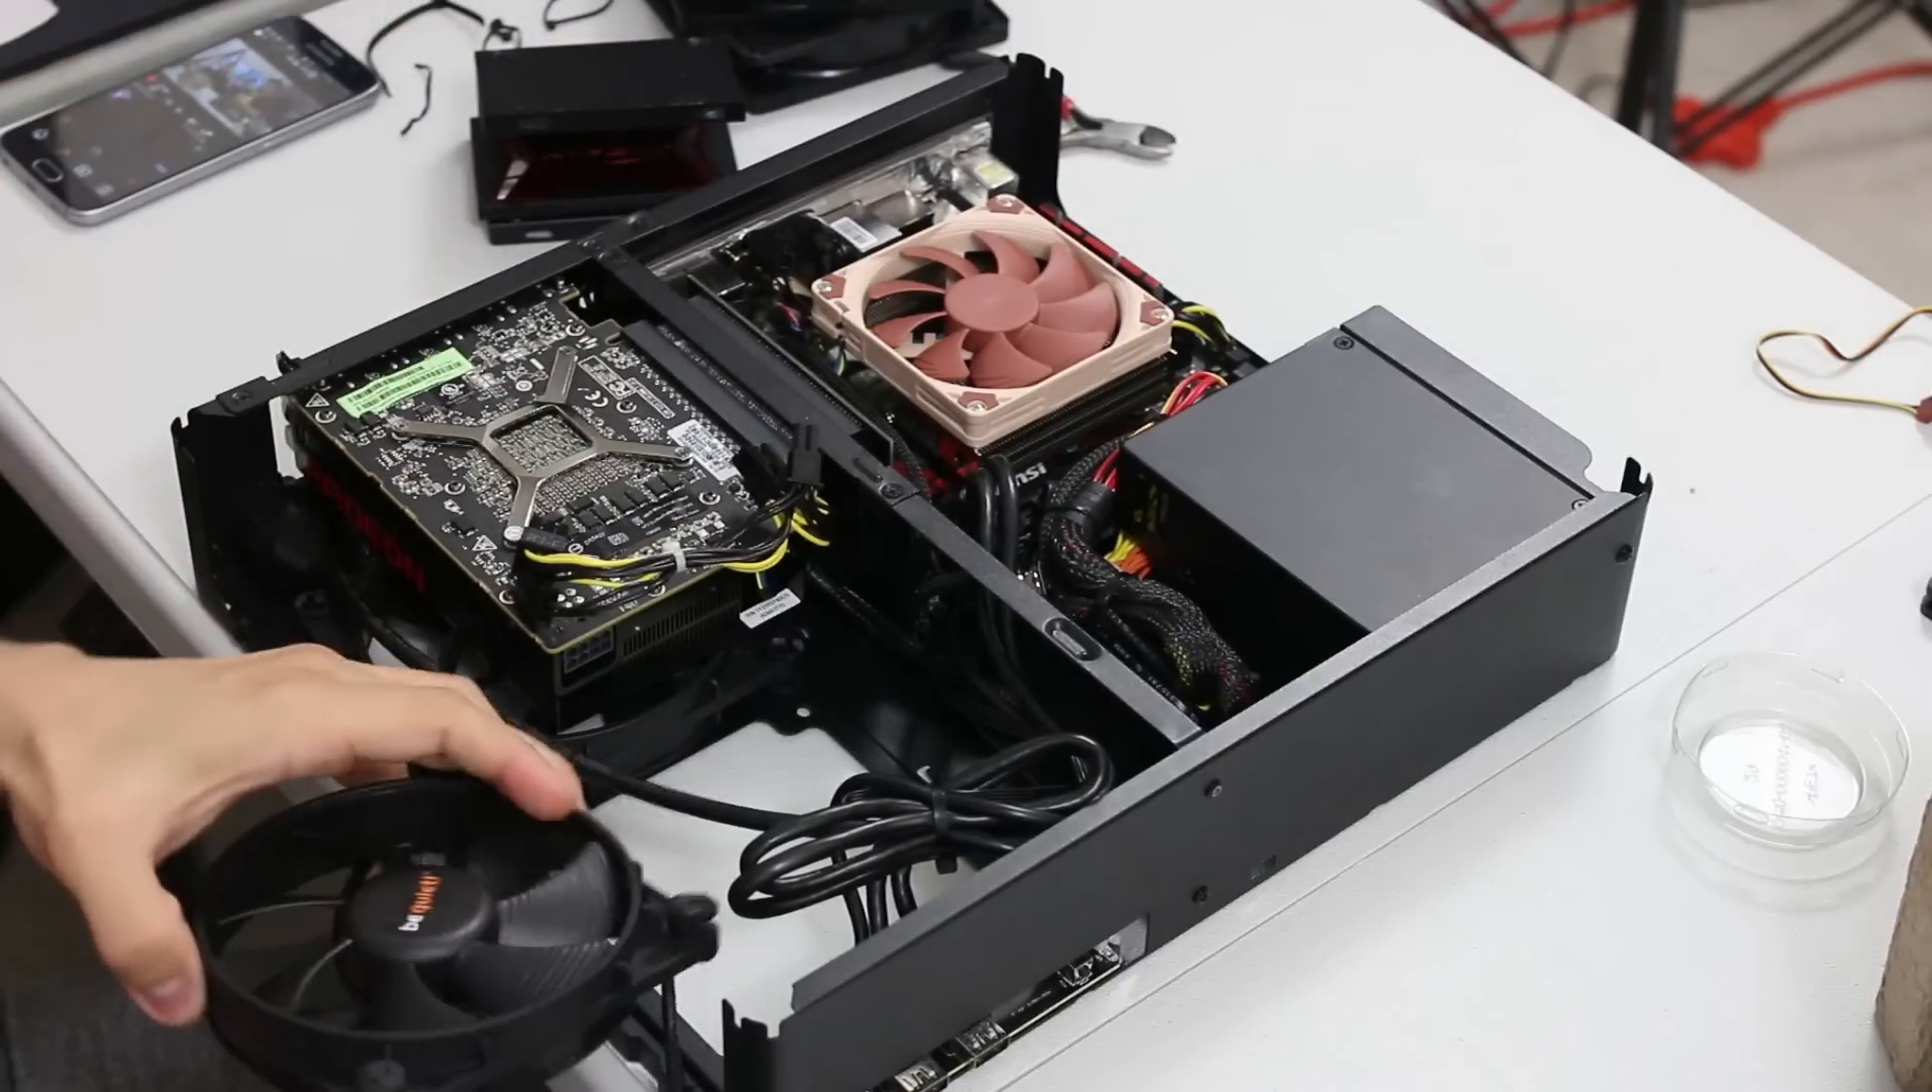As you can see here I actually removed the Be Quiet fan that used to be here.